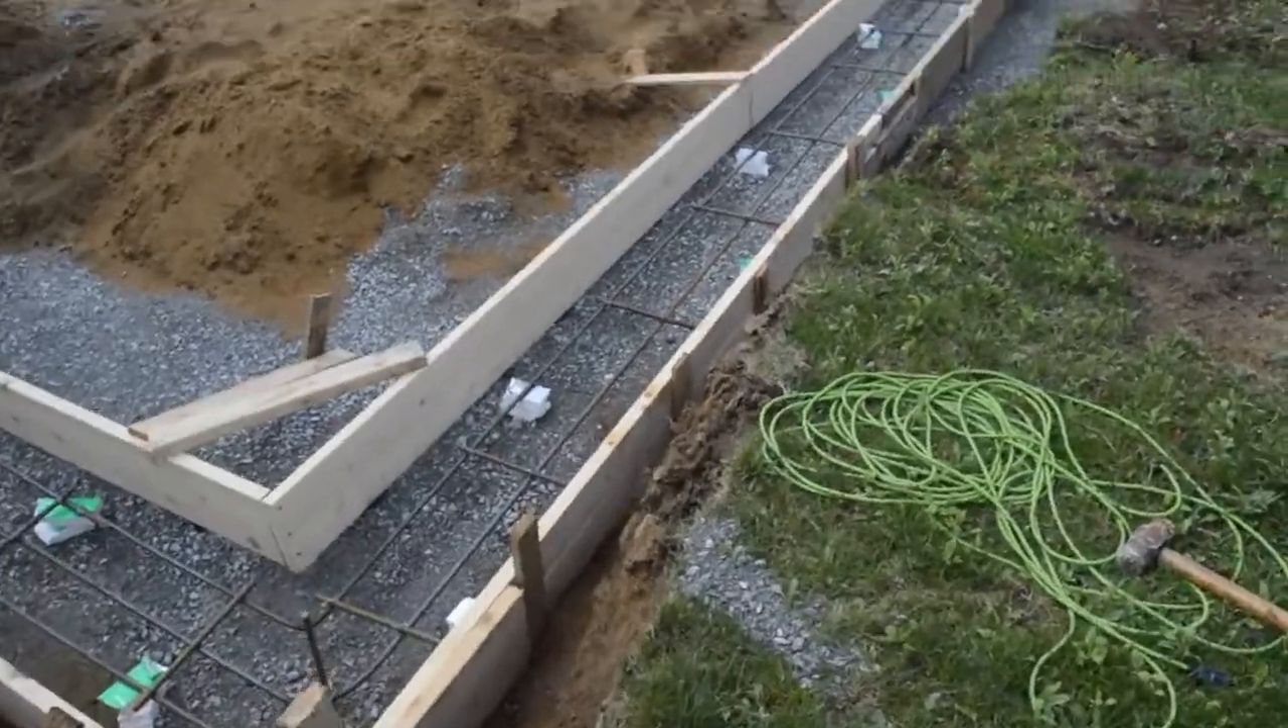All the rebar is in and spaced up. all the forms are in. They're all staked down.